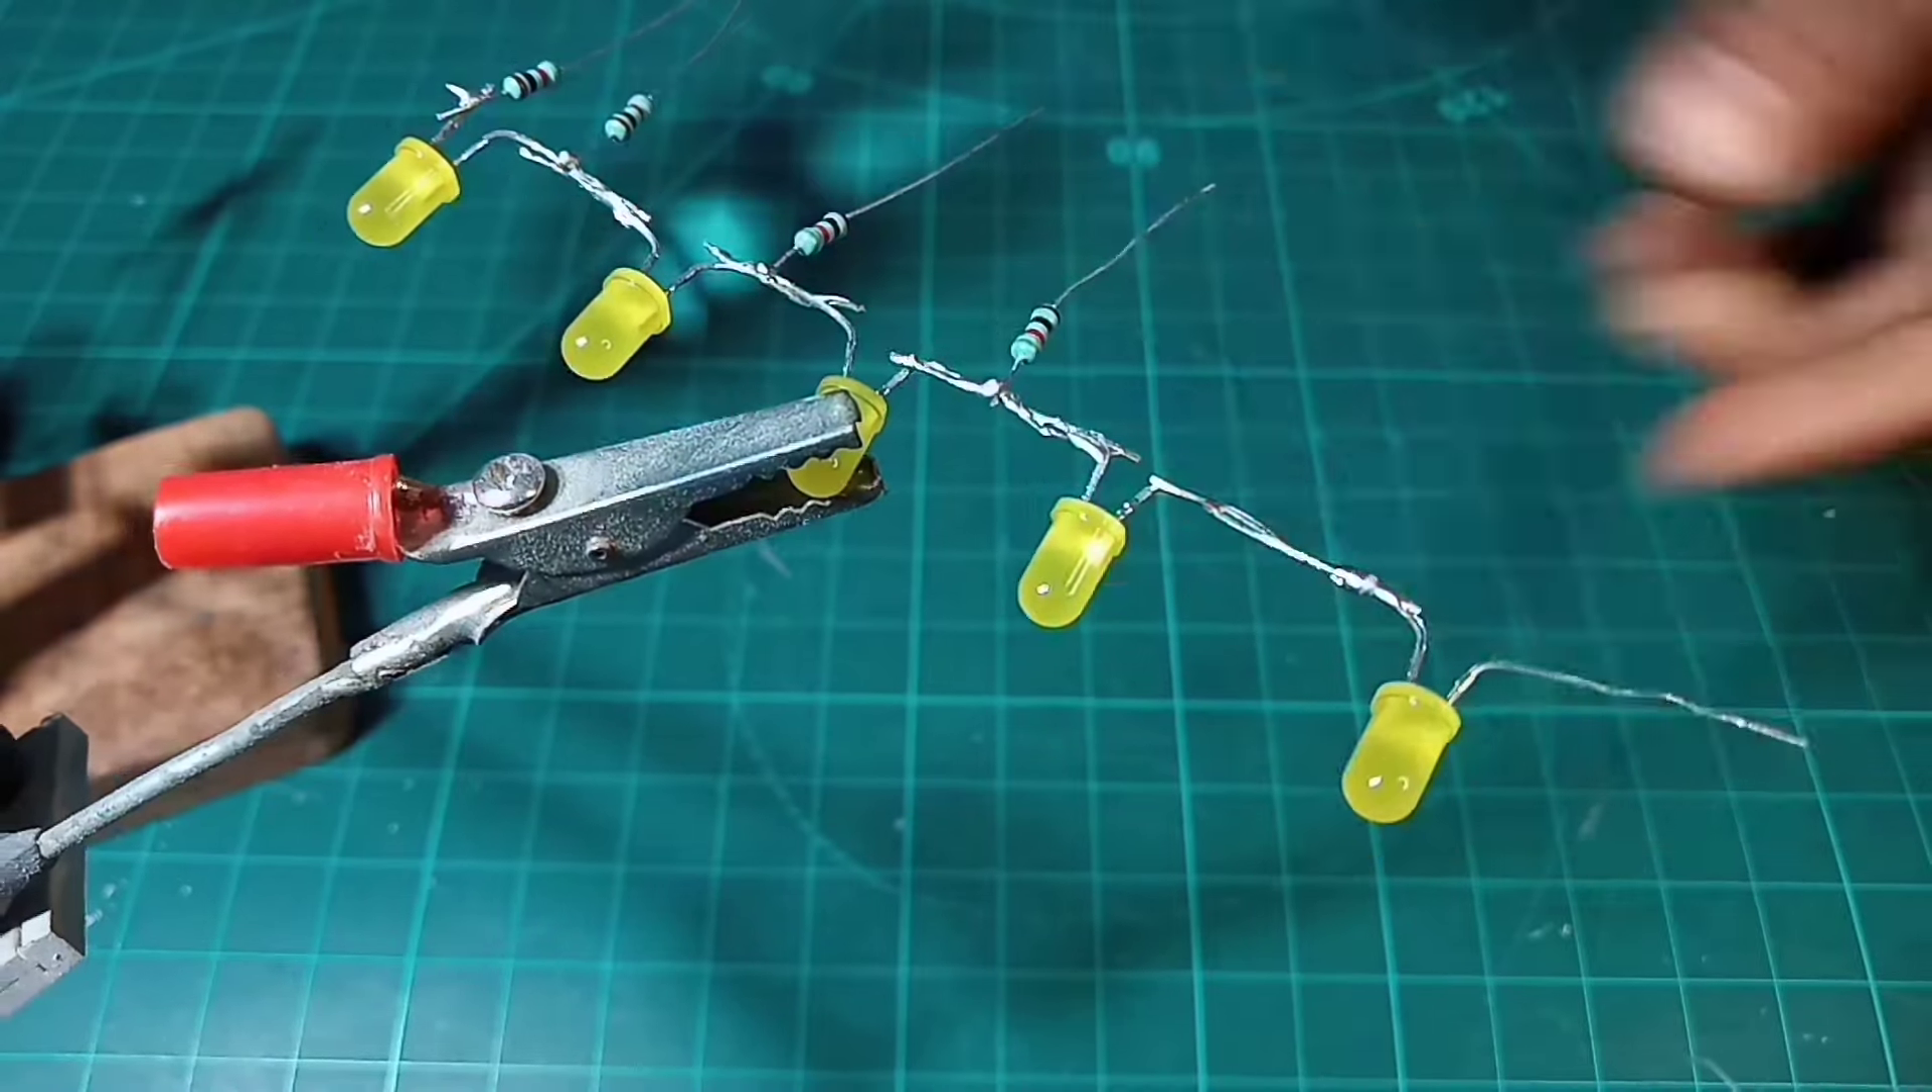तो हमने यहां पर इन पांचों LED को लगा दिया है।